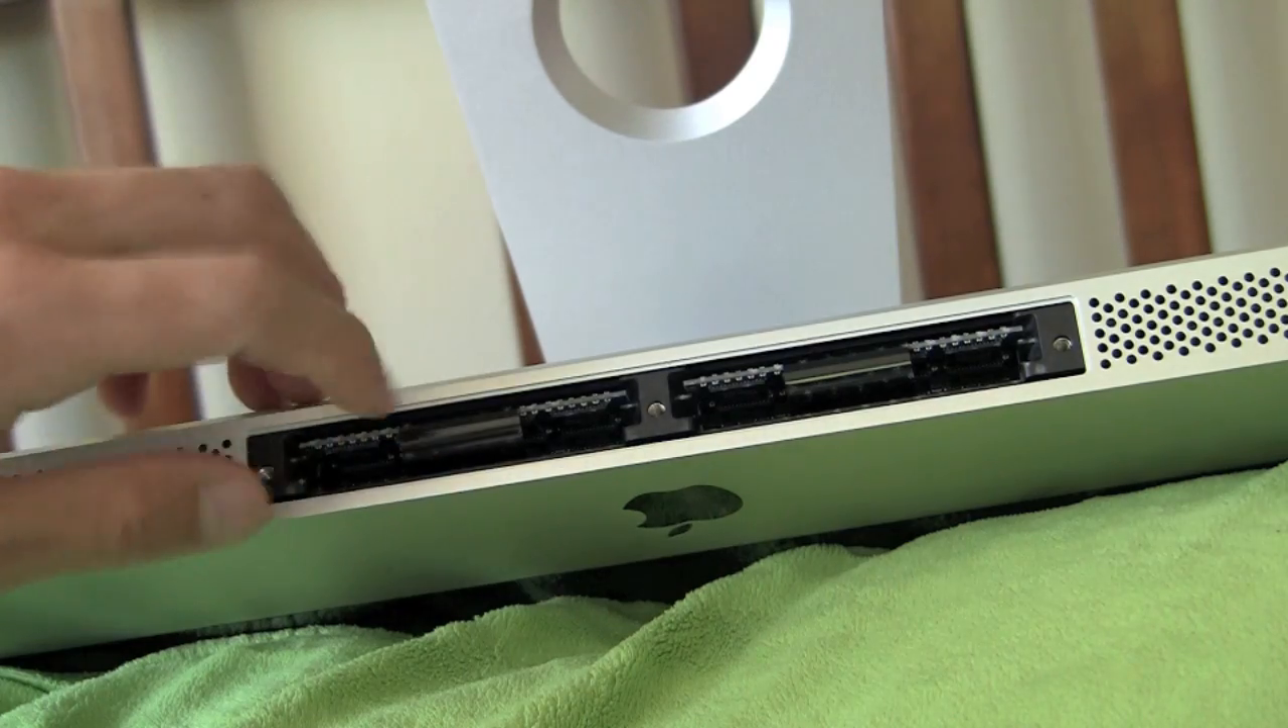So now with the cover off, you have access to the four ports.